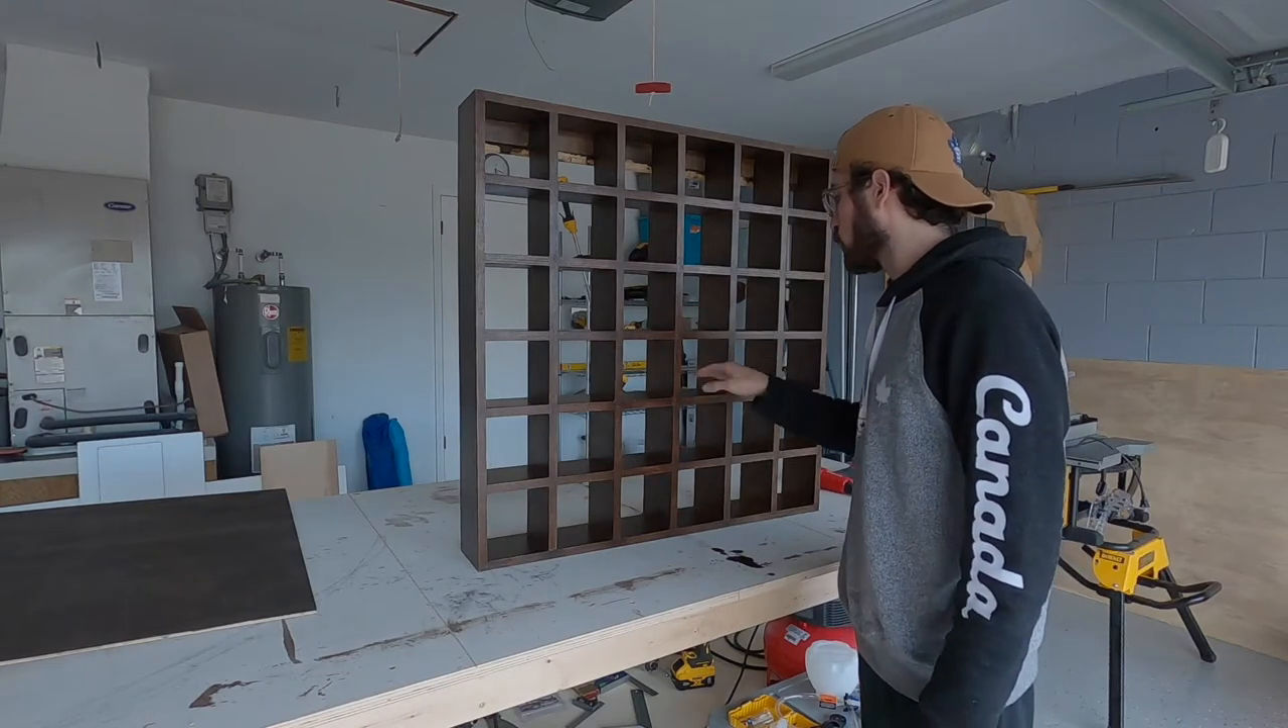I ended up doing three coats of the polycrylic, it came out nice and smooth. The last thing for me to do is attach the back.